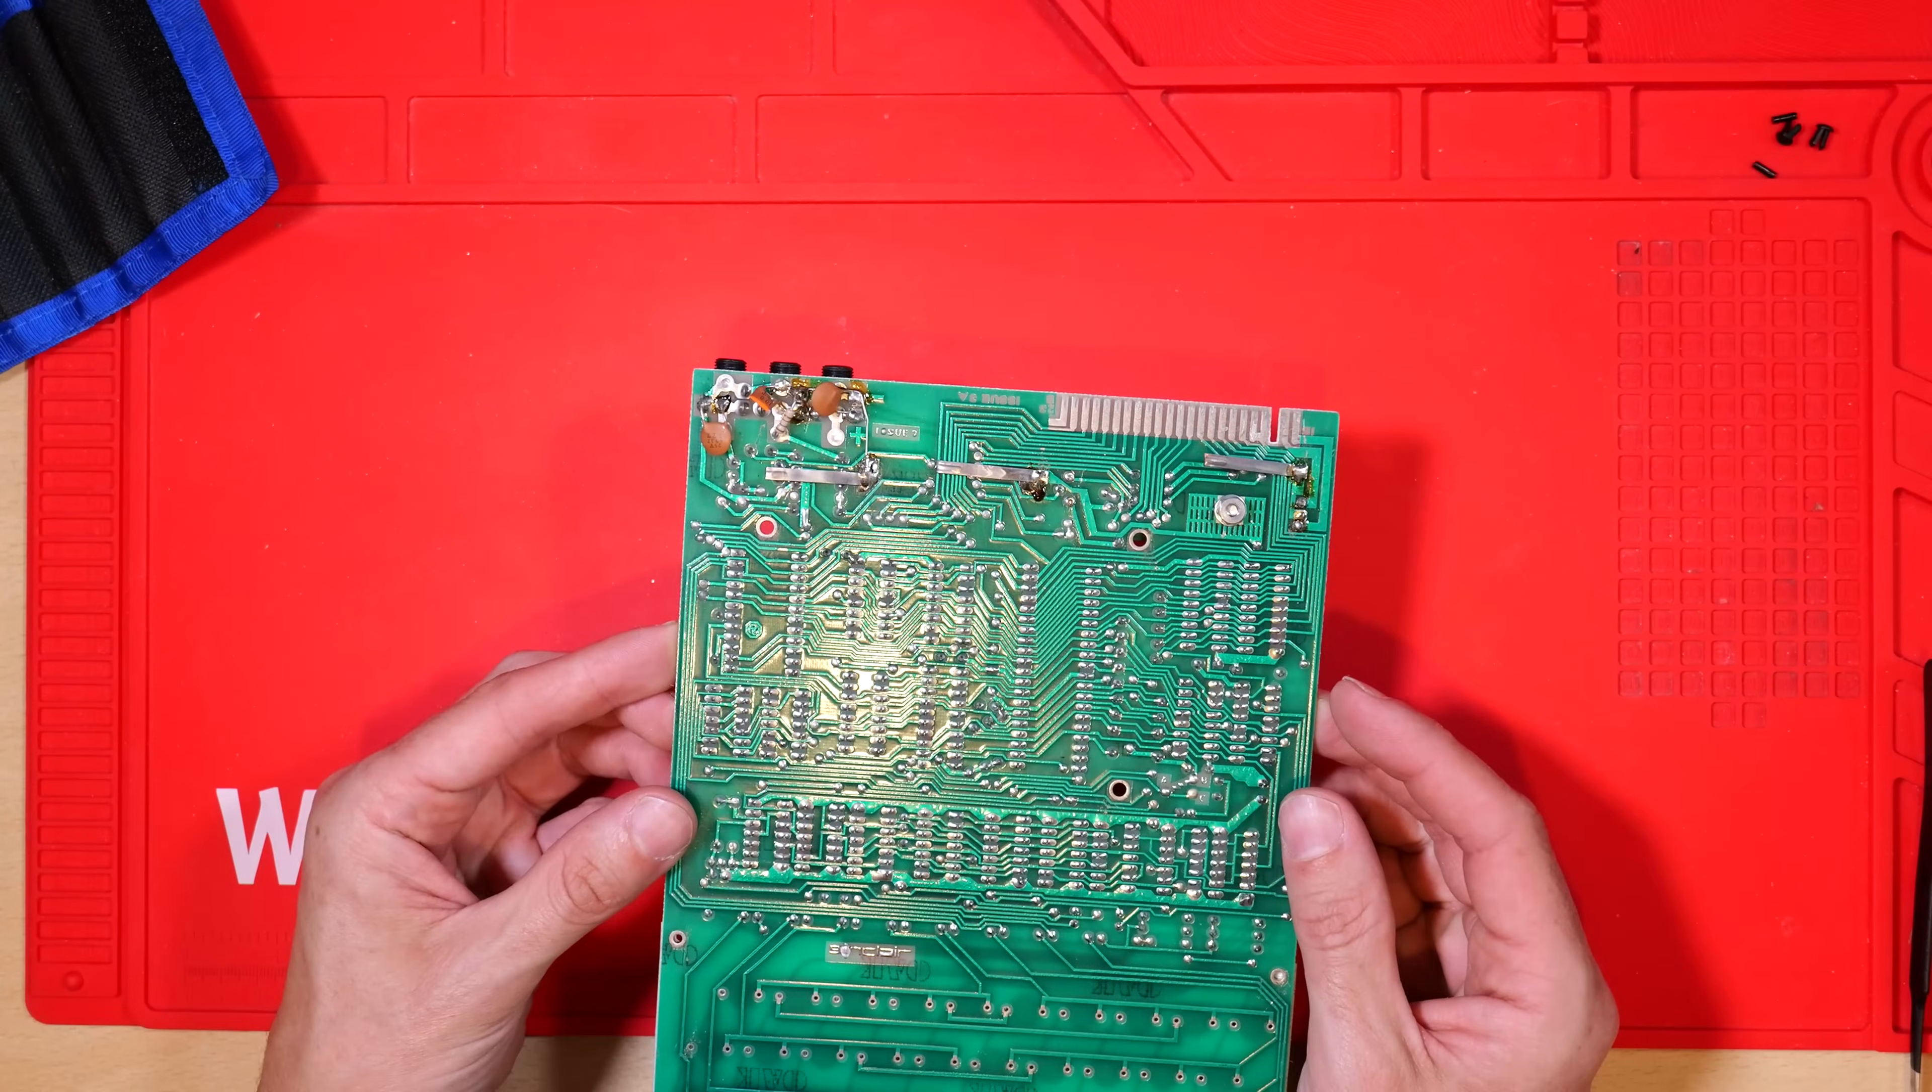So there's our PCB removed, we can have a little look around, let's have a close look at everything we can see that's interesting on here.